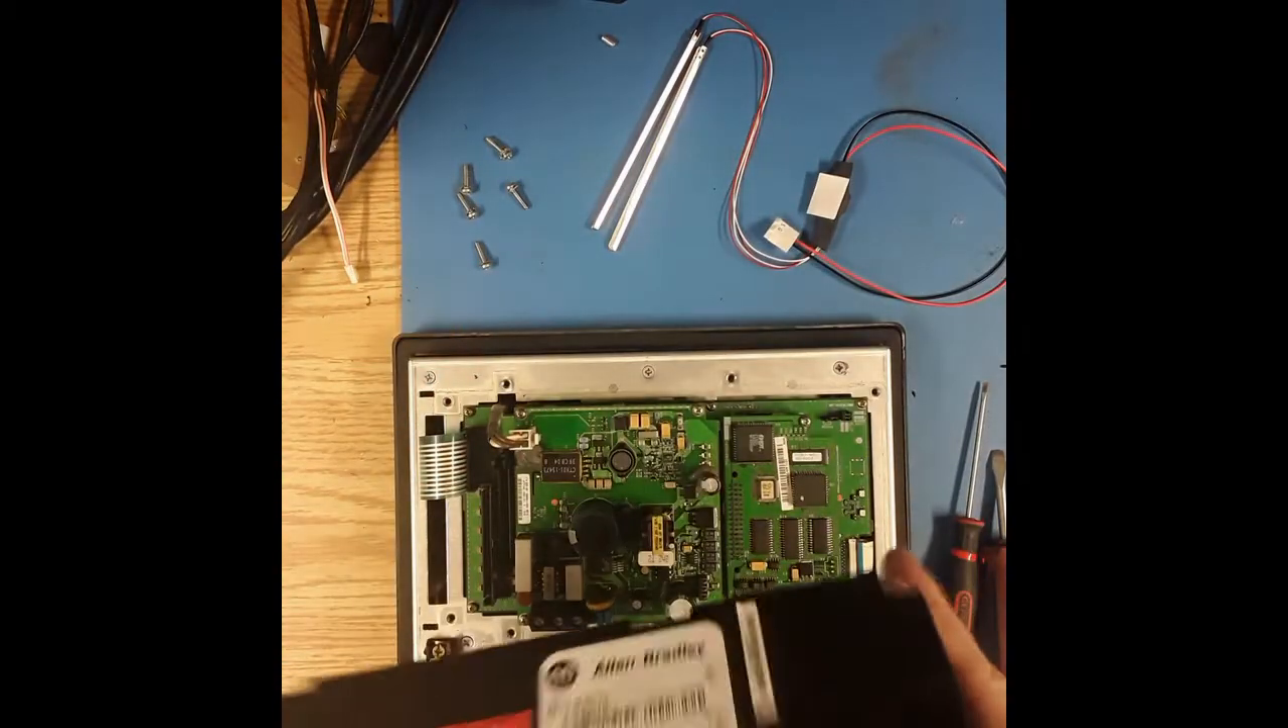And there we go, the back cover is removed.